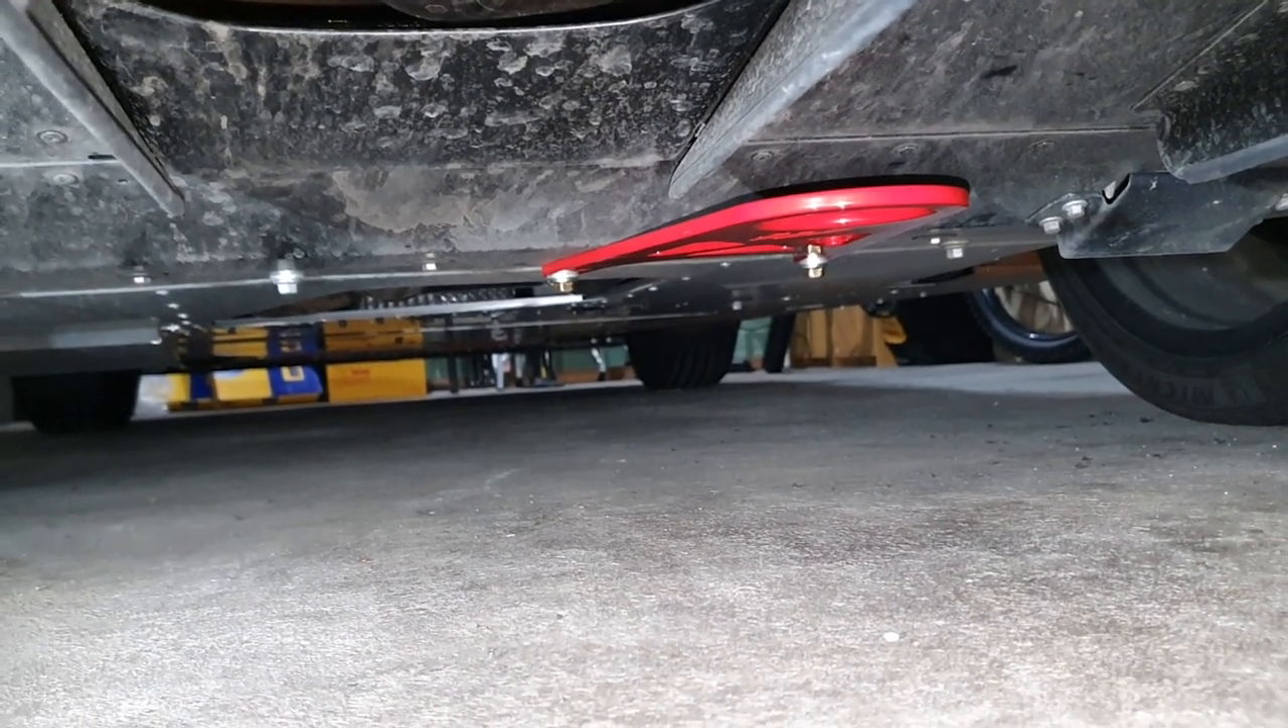There you have it the rear tow hook is installed it's pretty easy just two bolts there.